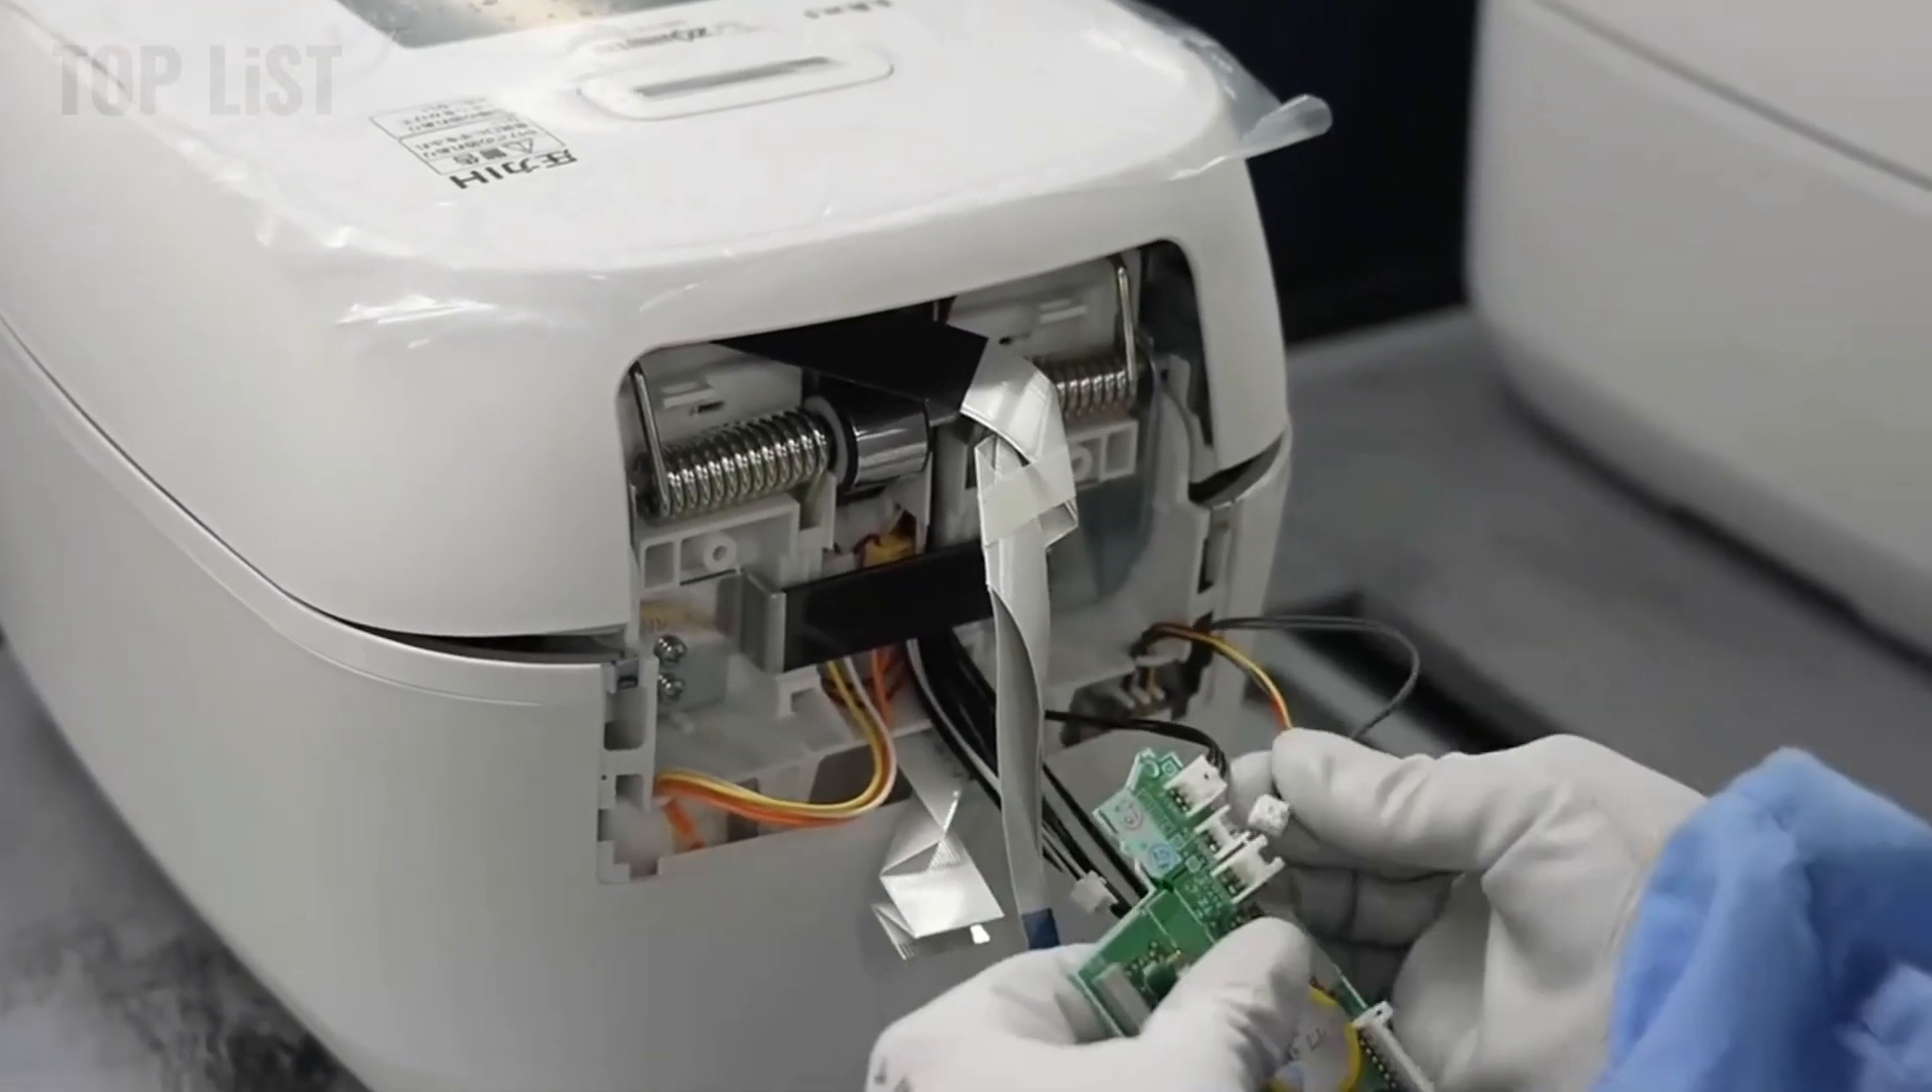However, the assembly isn't finished yet. Workers still need to install a circuit board in the tight space filled with wiring, which drives the display screen on the rice cooker.